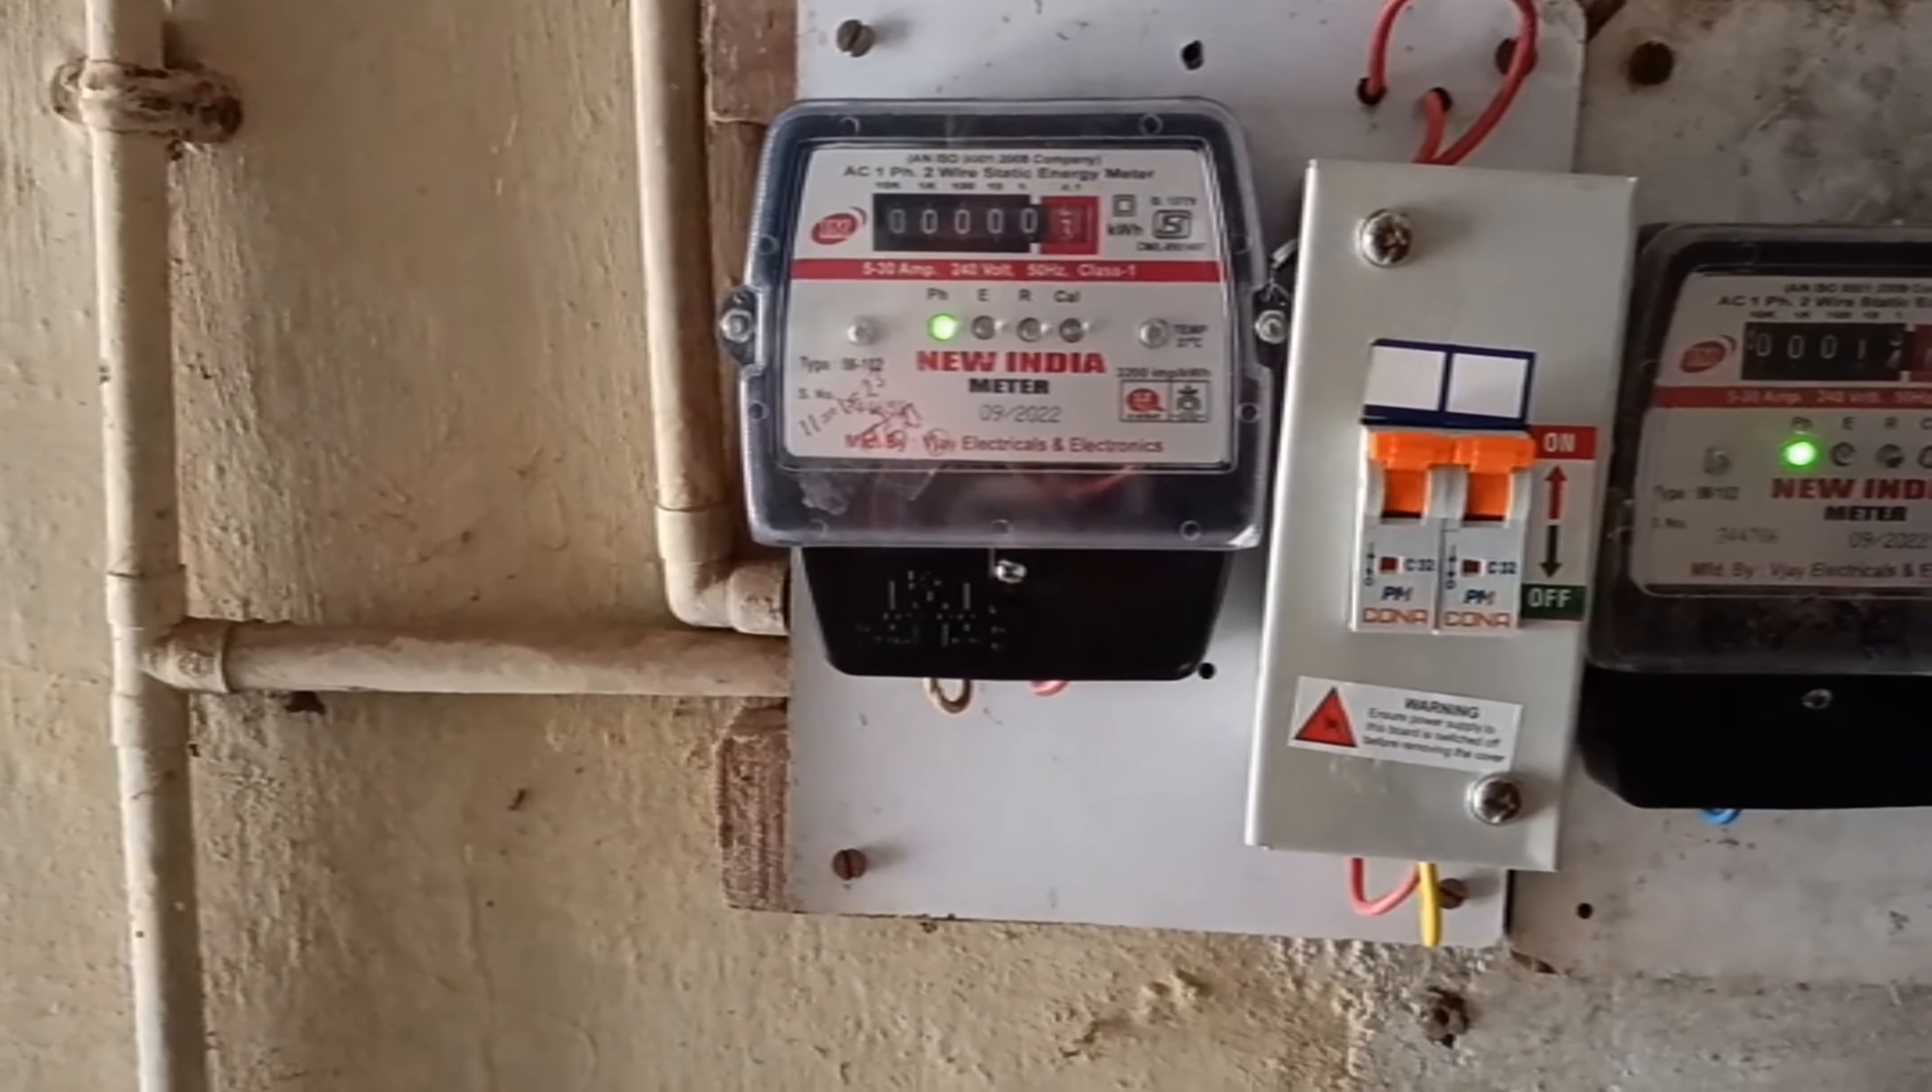आपका यह मीटर लग चुका है।